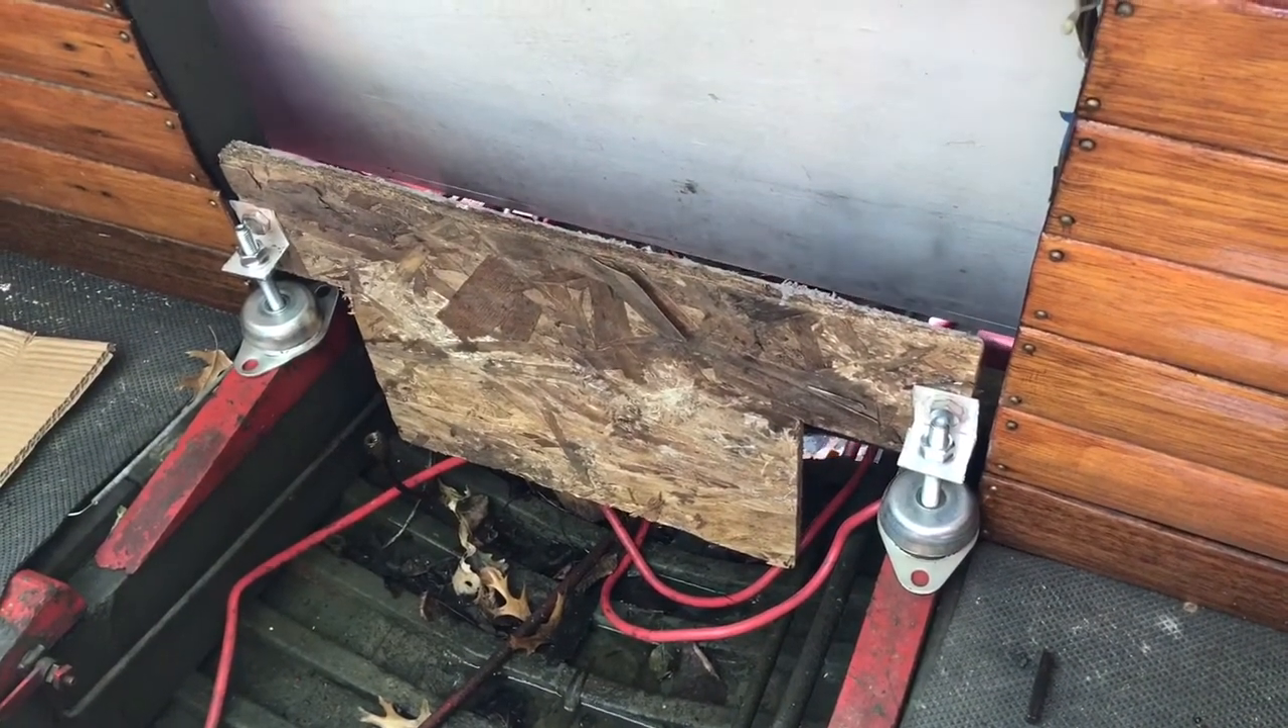The first motor mount mock -up is in place.